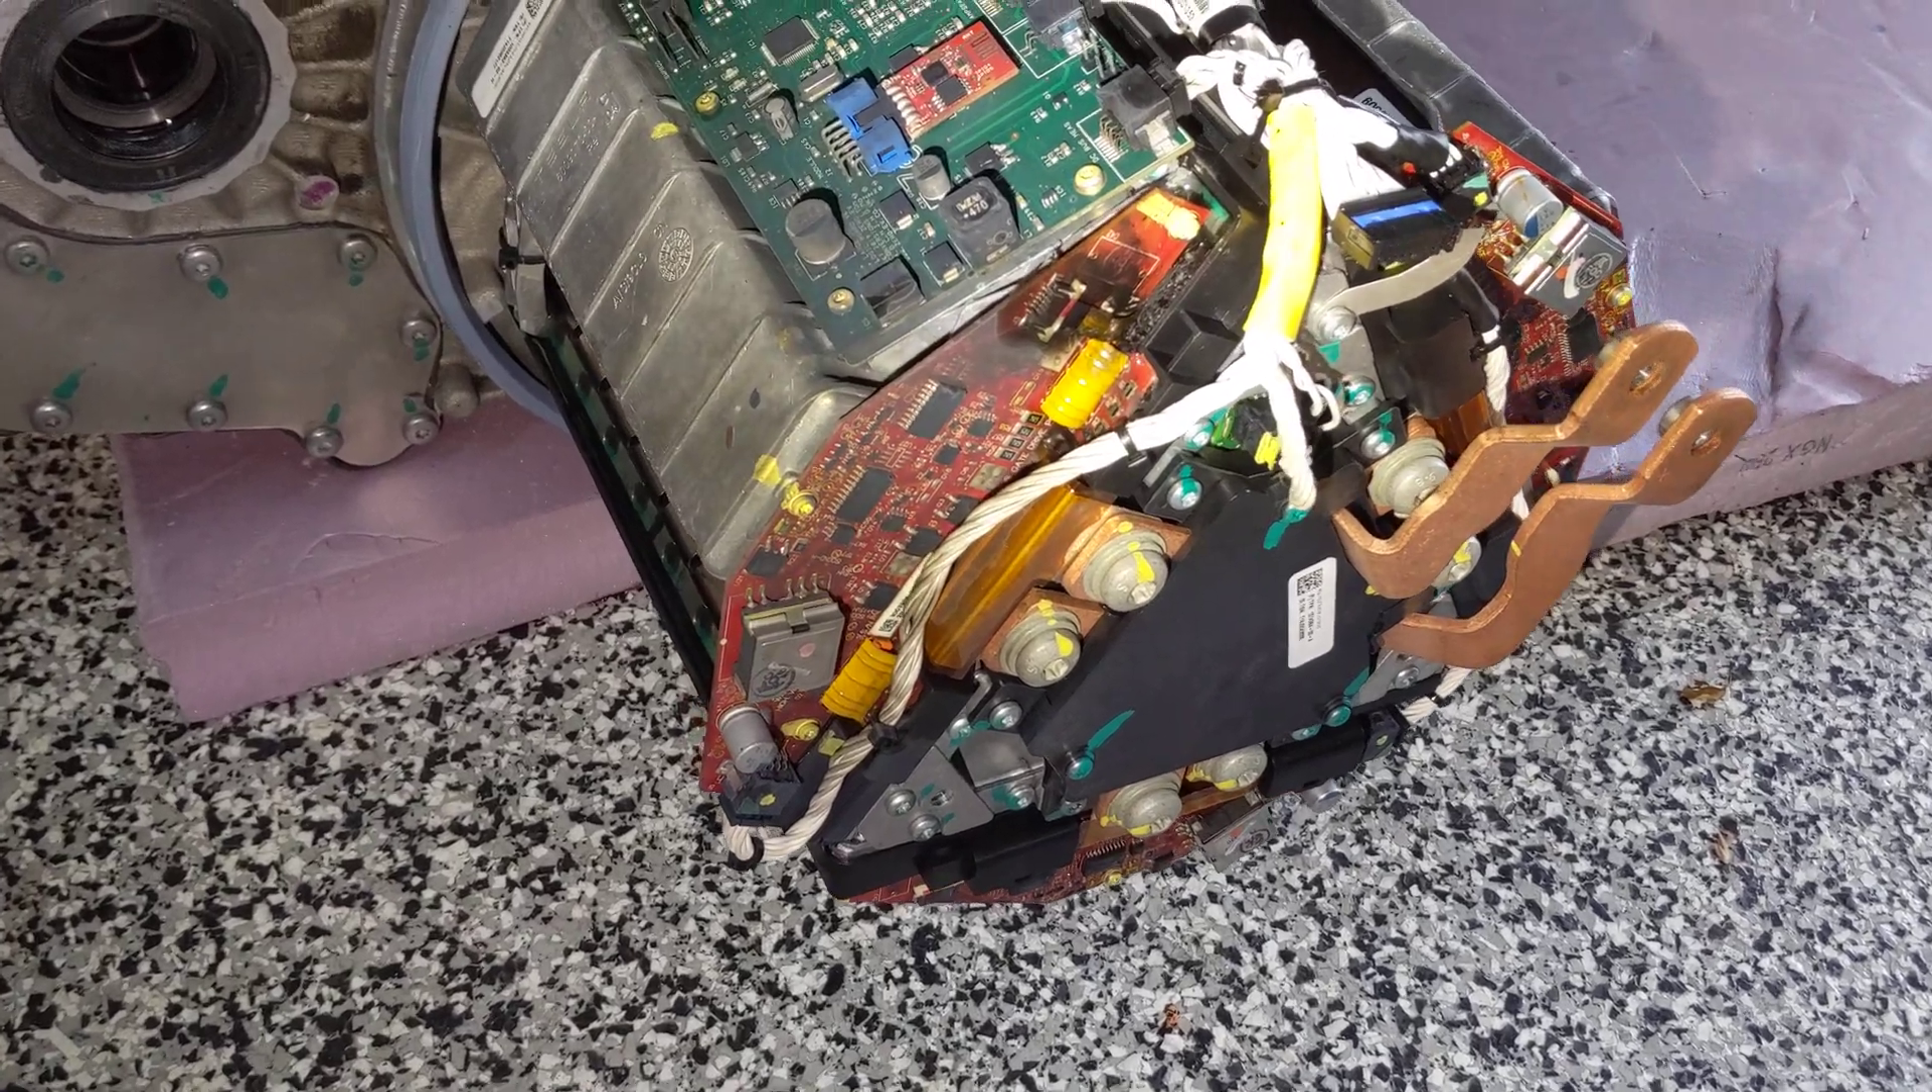So if we take a closer look at the inverter, I pulled the cover plate off.